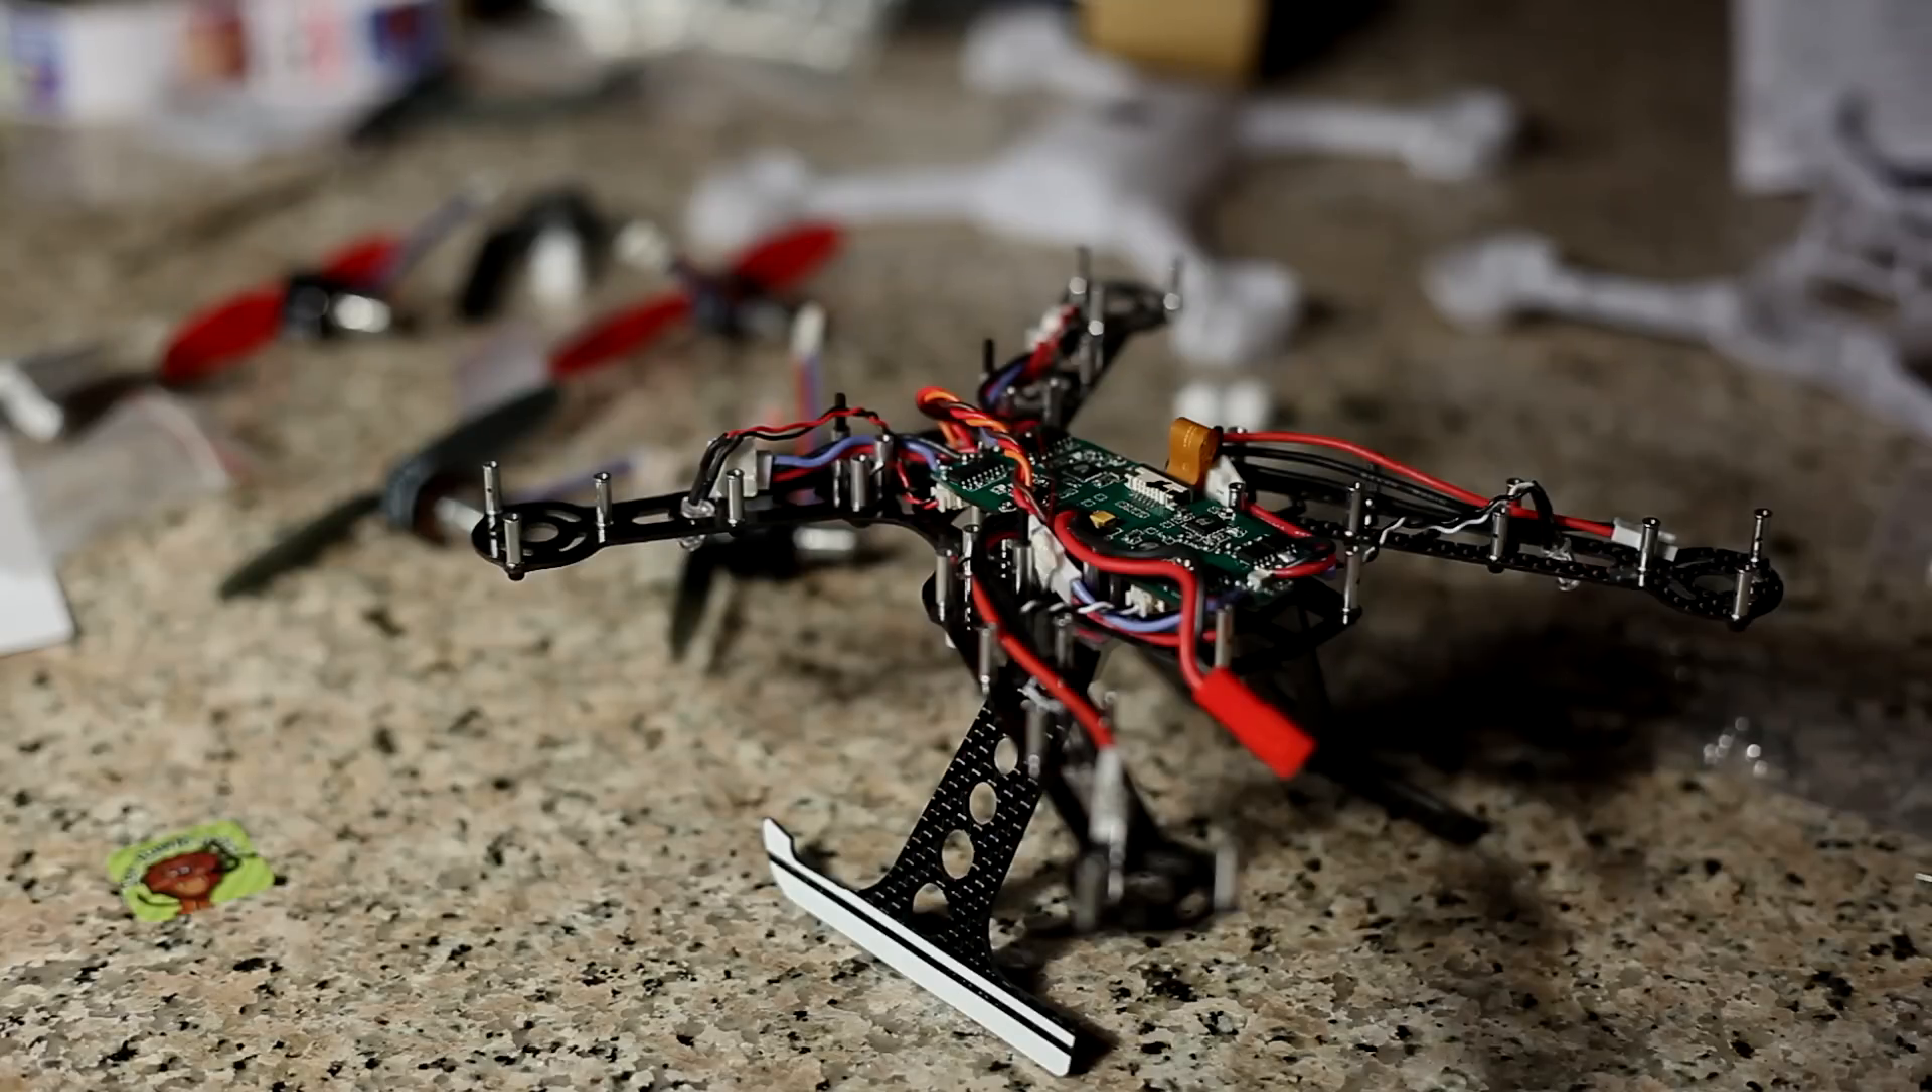As you see here we have all of the internals into the bottom half of the frame that I've built.